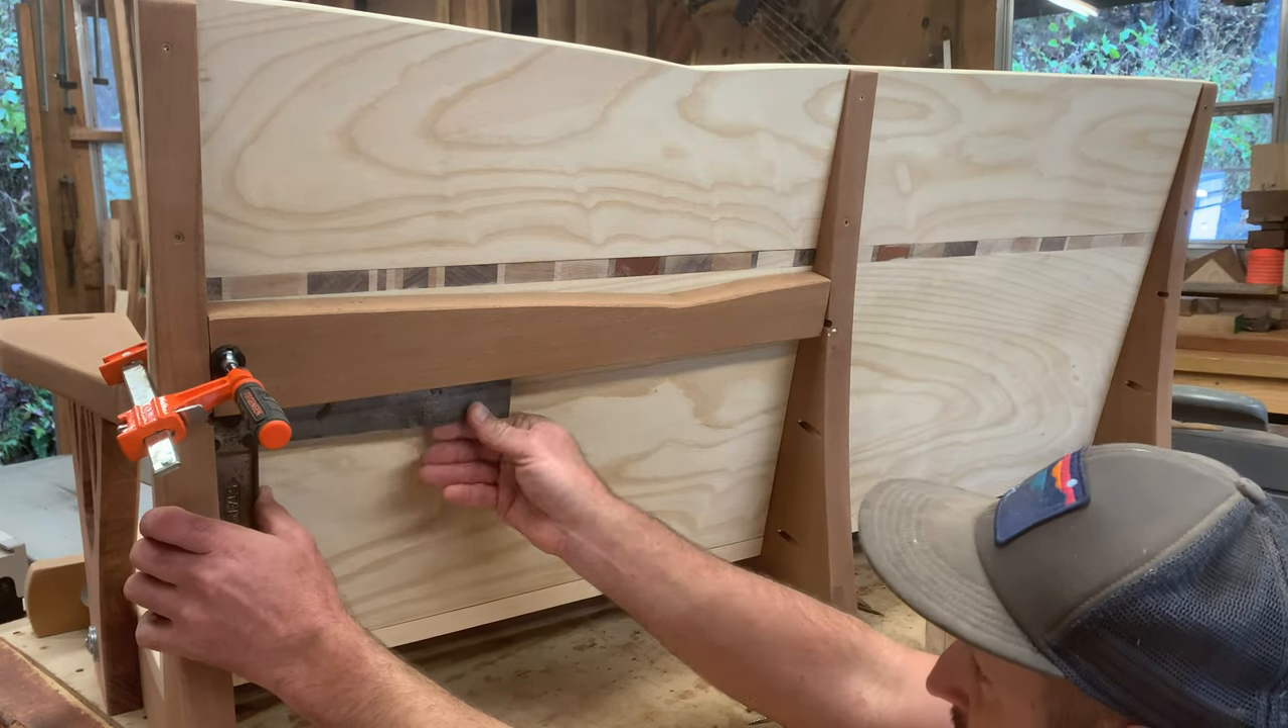I ended up adding this cross brace along the back. I cut it to mimic the design from the top piece.